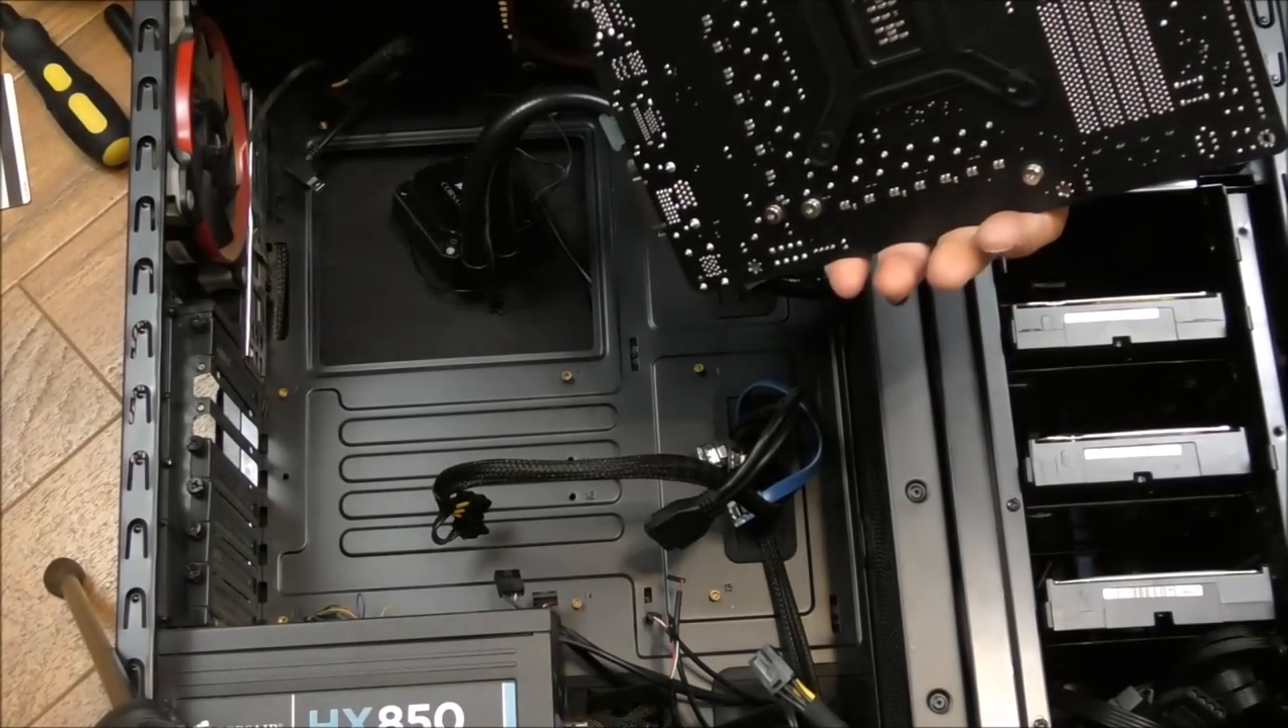There is the old motherboard removed.